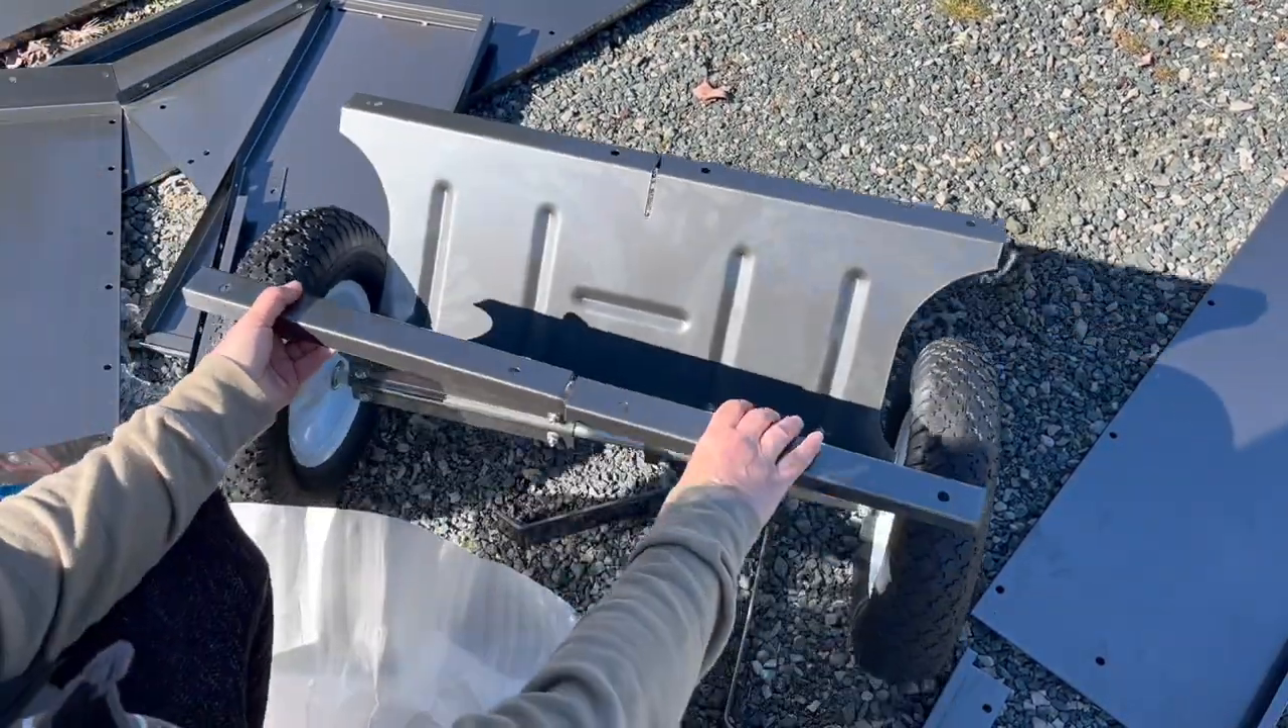I got my chassis here and the axle together.